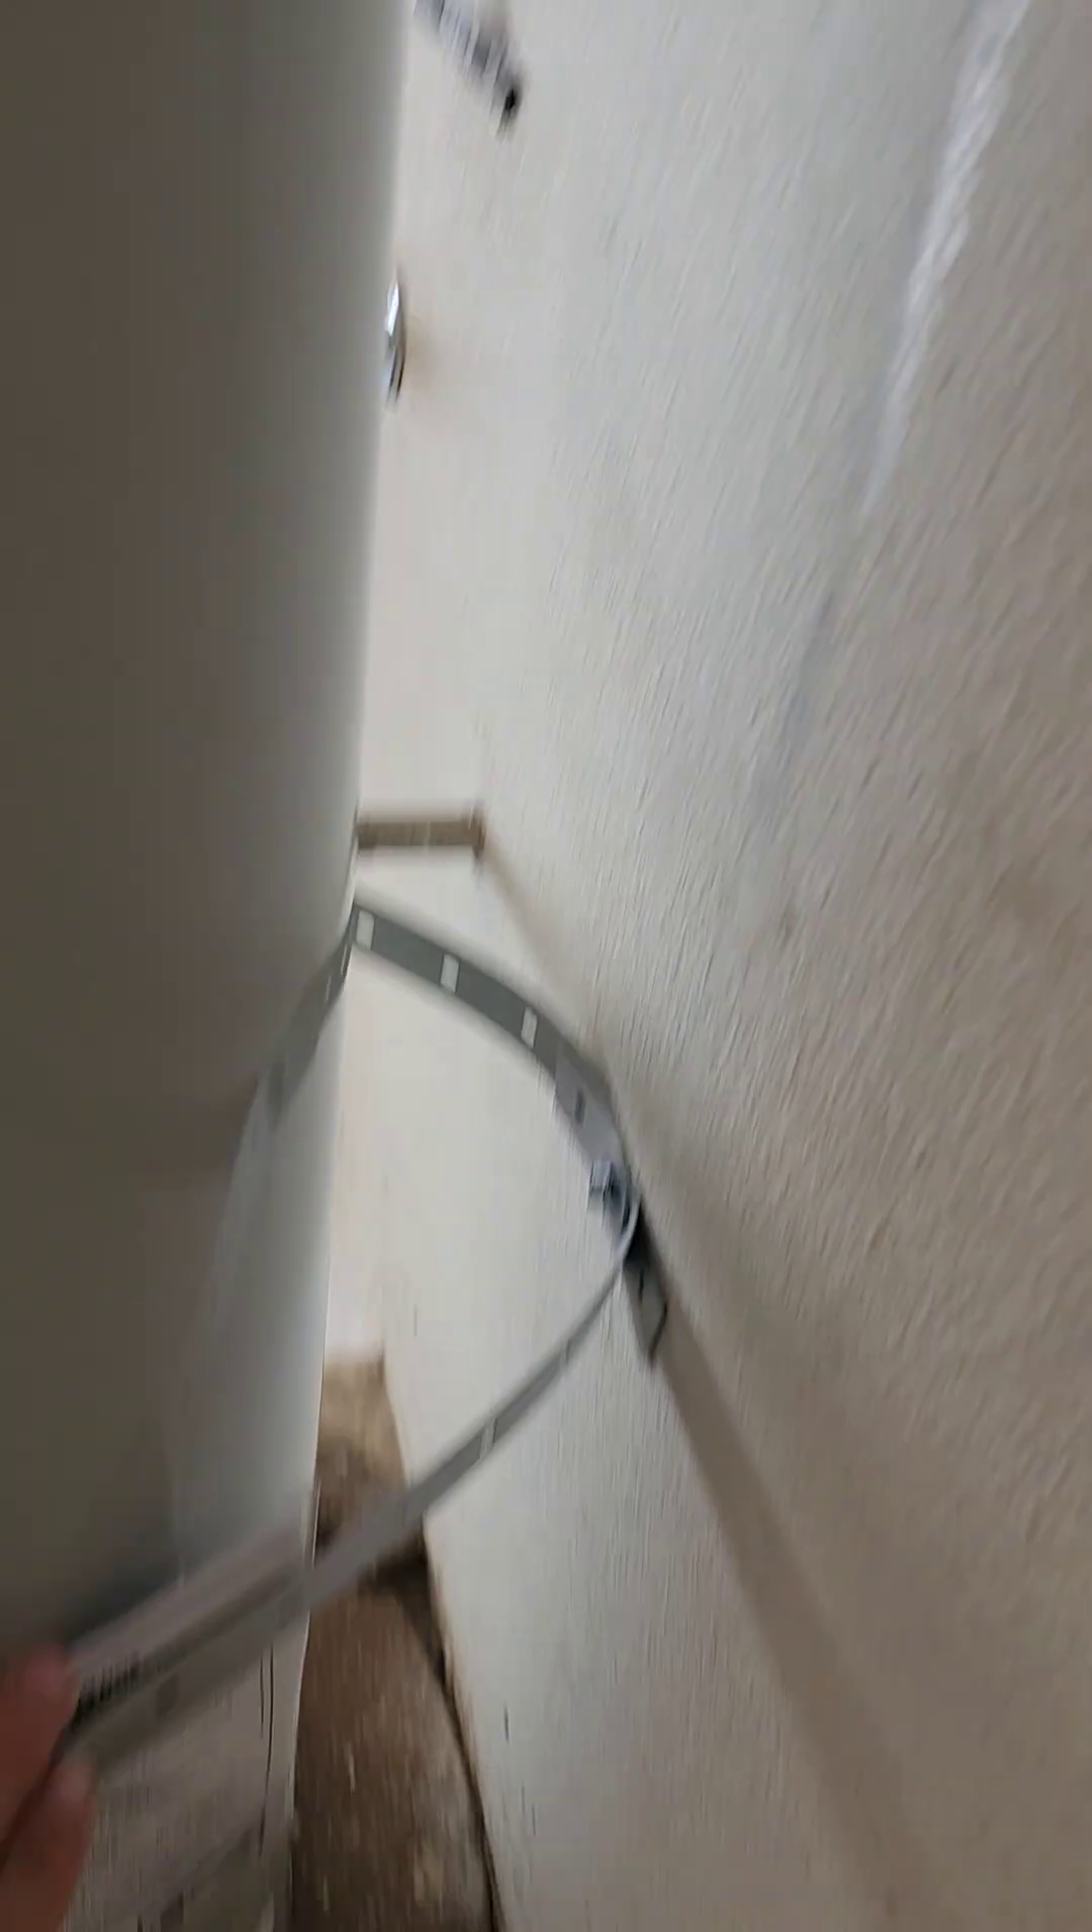You see behind the water heater there's a big gap there.